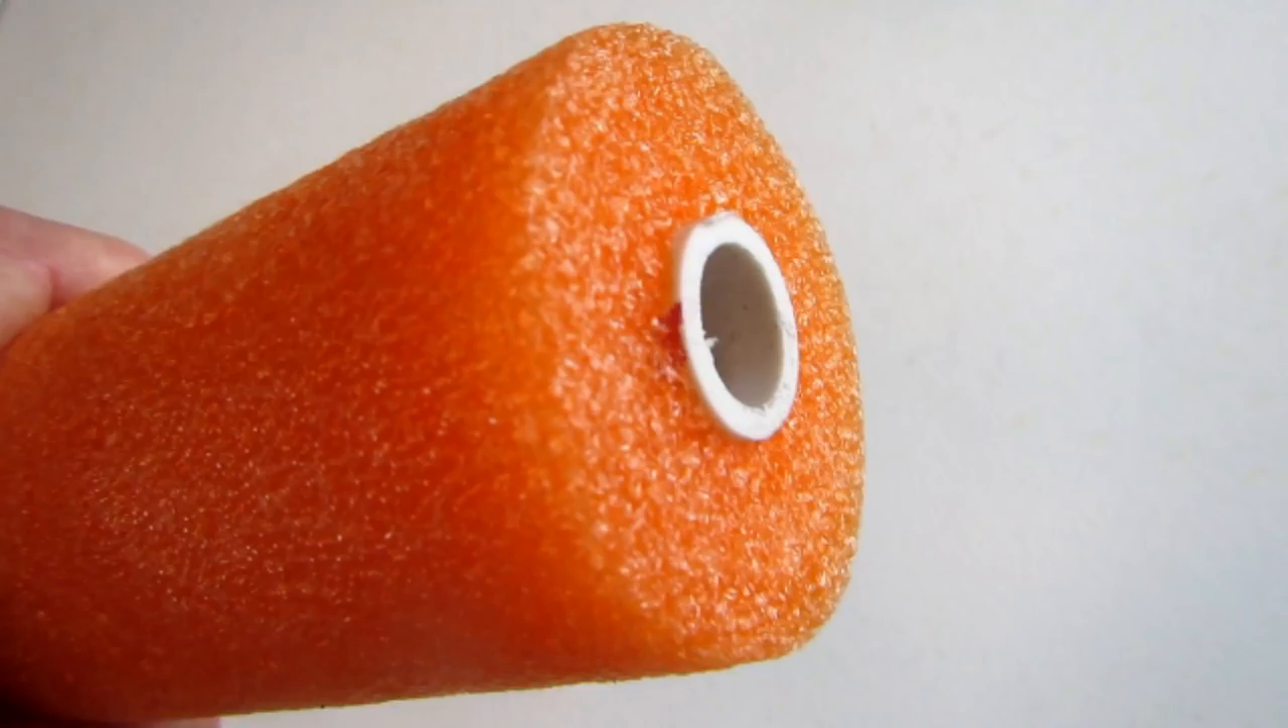I would prefer that the PVC pipe extend an eighth to a quarter of an inch longer than the noodle although this one didn't come out that way.